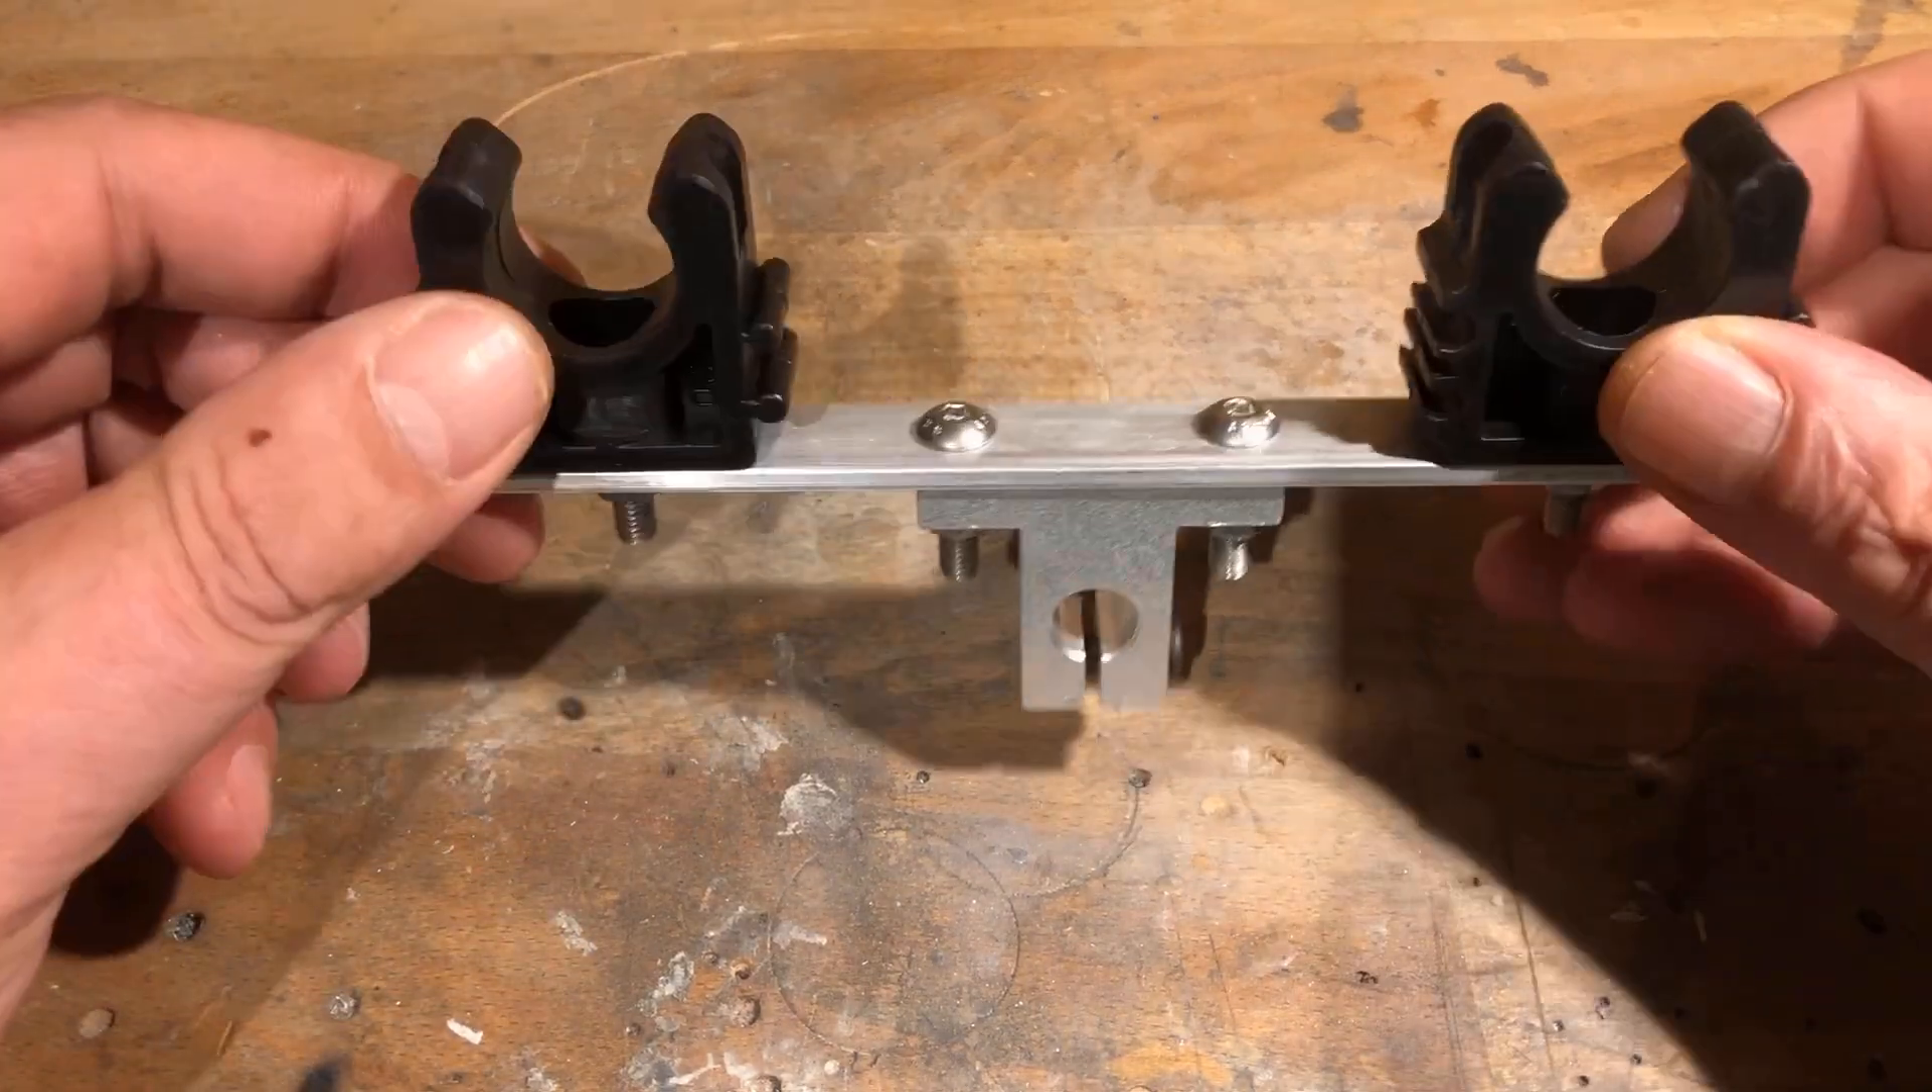And this is what the fully assembled brackets look like.